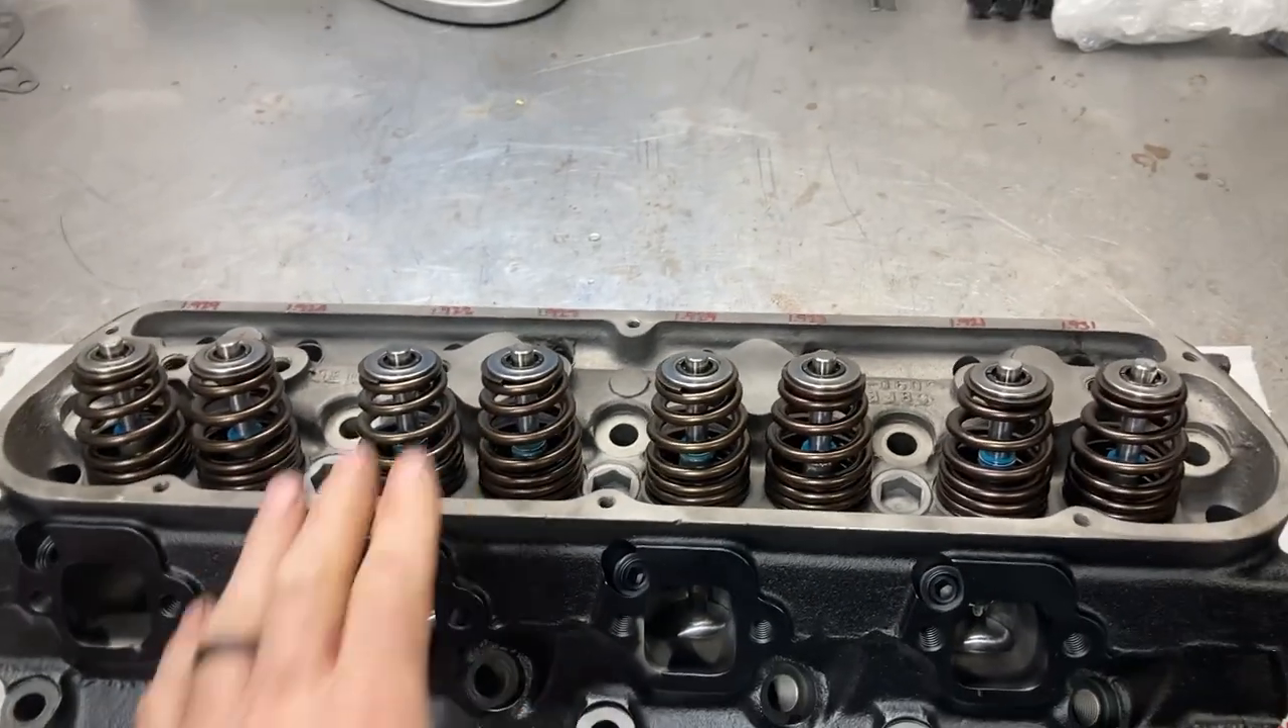Okay so this is the last head and it's fully assembled.